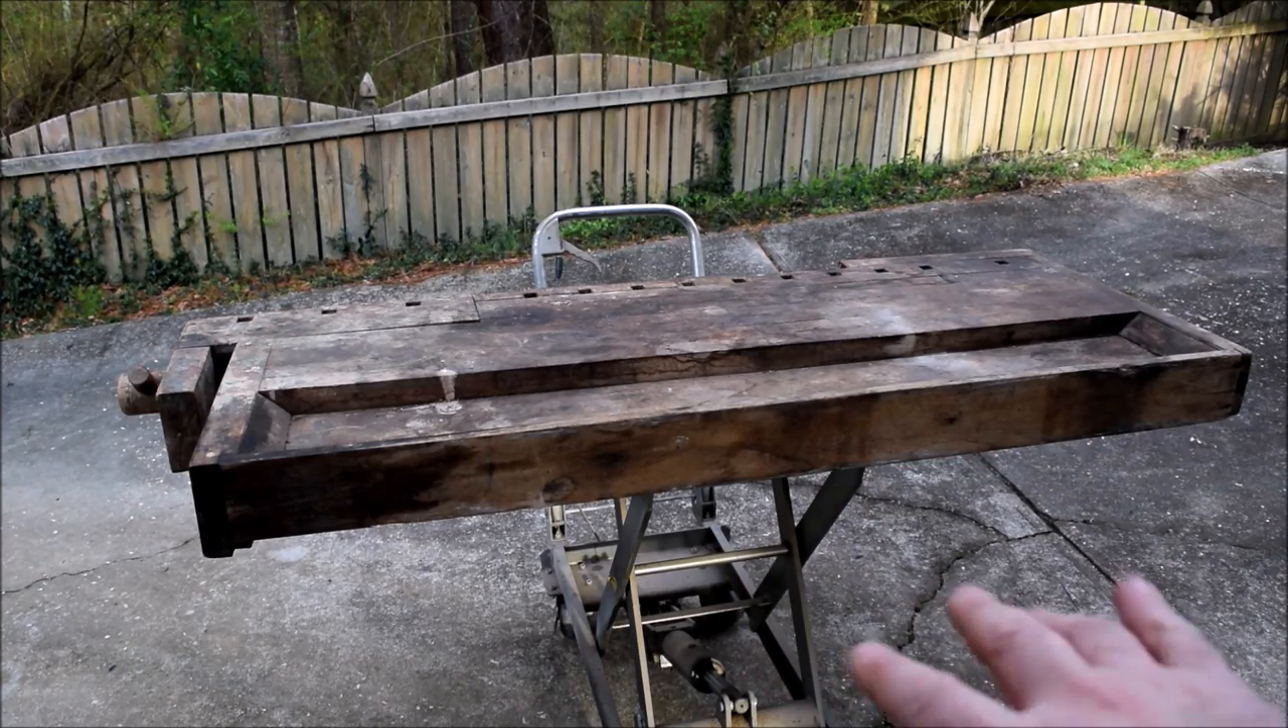Okay, the table top is set up on the cart.